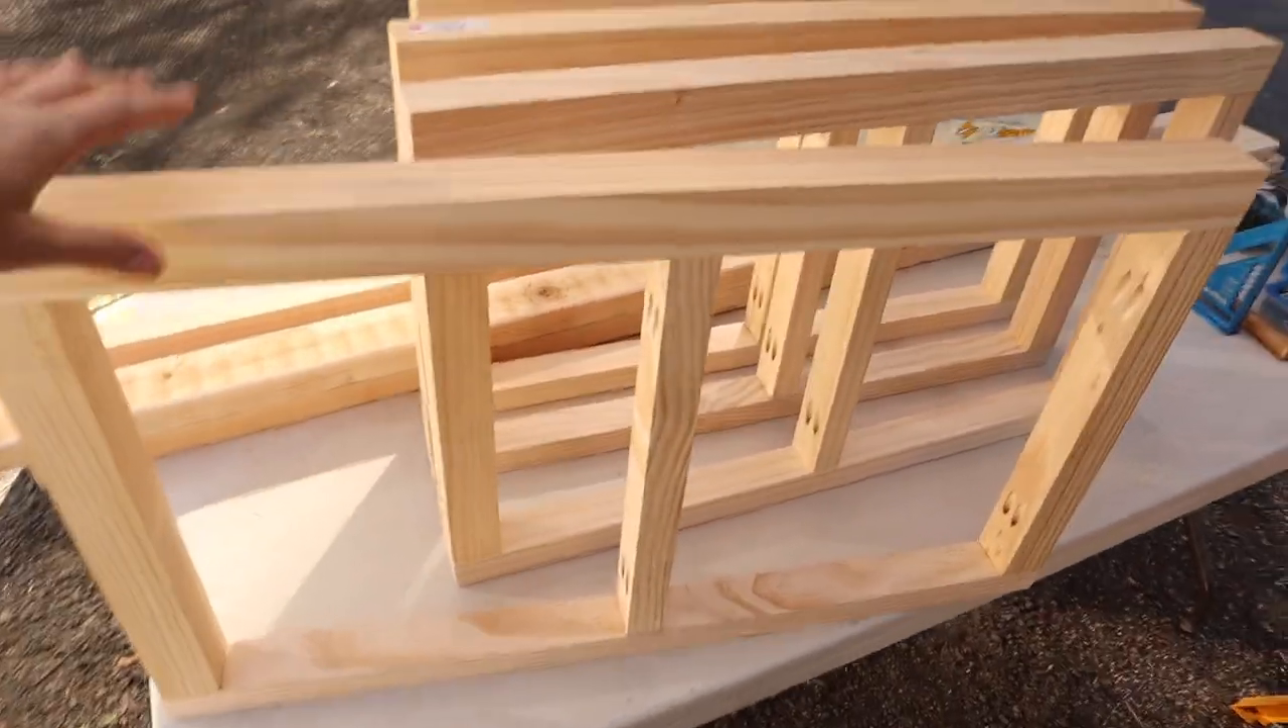As you can see I ended up putting another piece in the middle just to give it a little bit extra bracing and support.